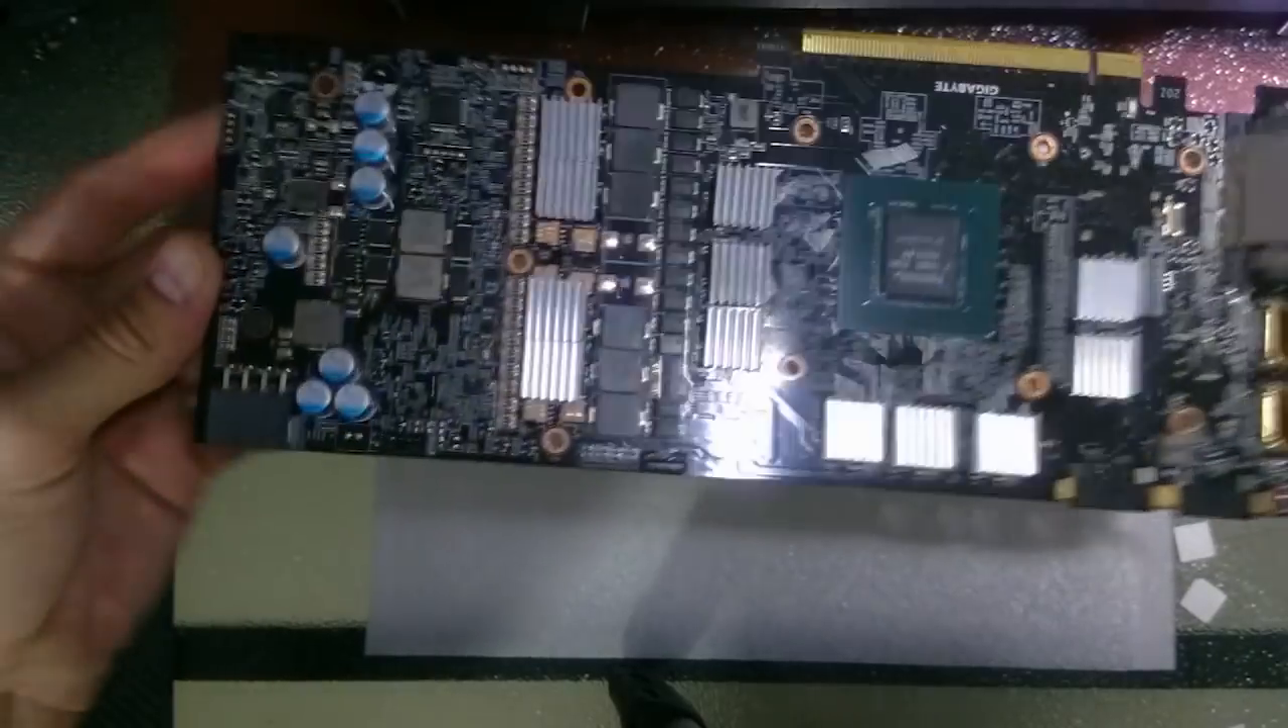Os dissipadores de calor aqui estão colocados tá.